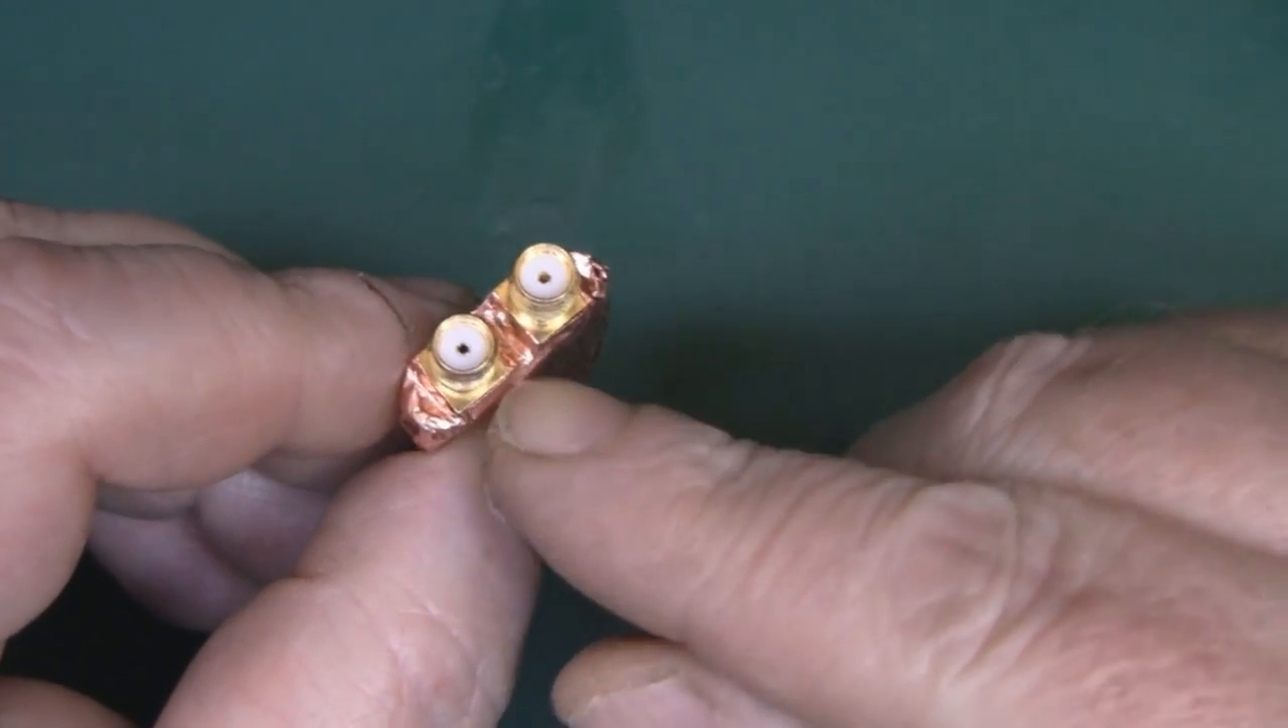As you can see the copper tape is all around there and I've even cut little thin lengths and fed it in between the sma connectors.